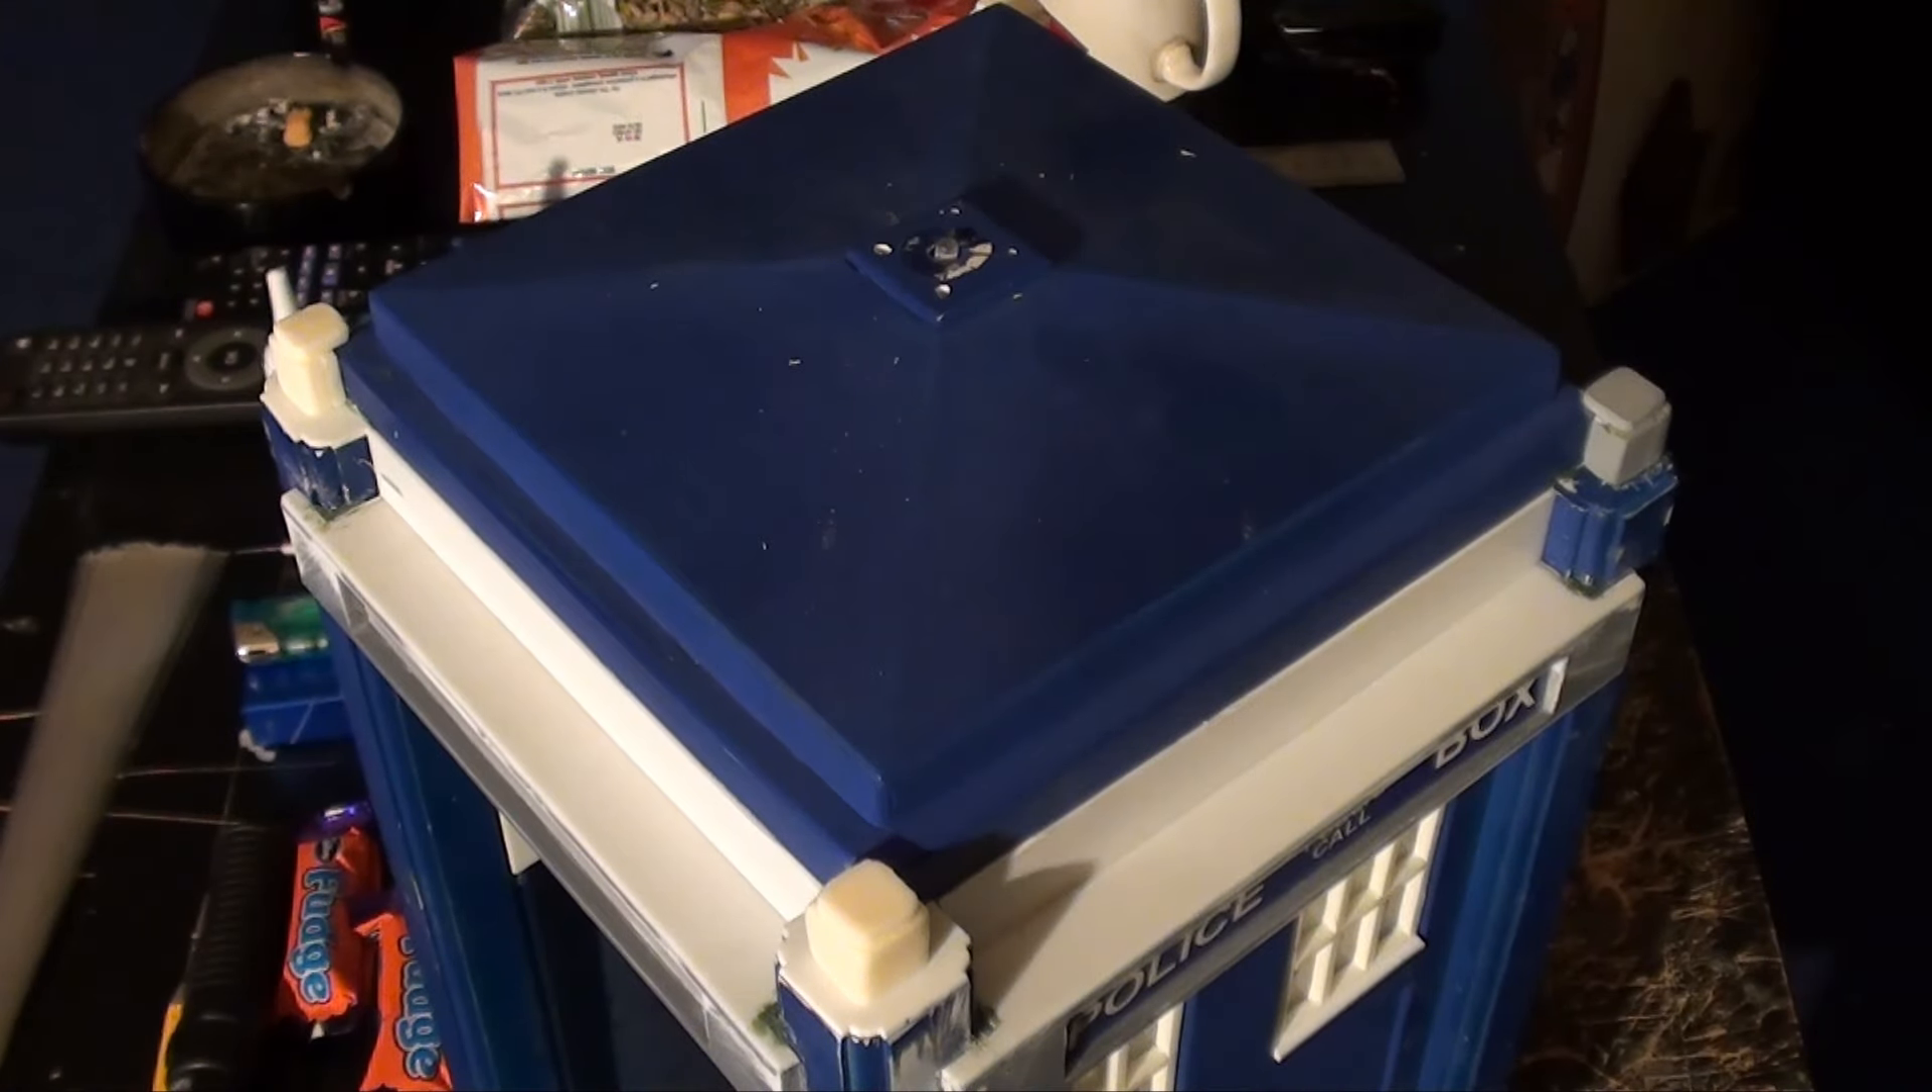I've got the horns cast up for the TARDIS and they are glued in place now.